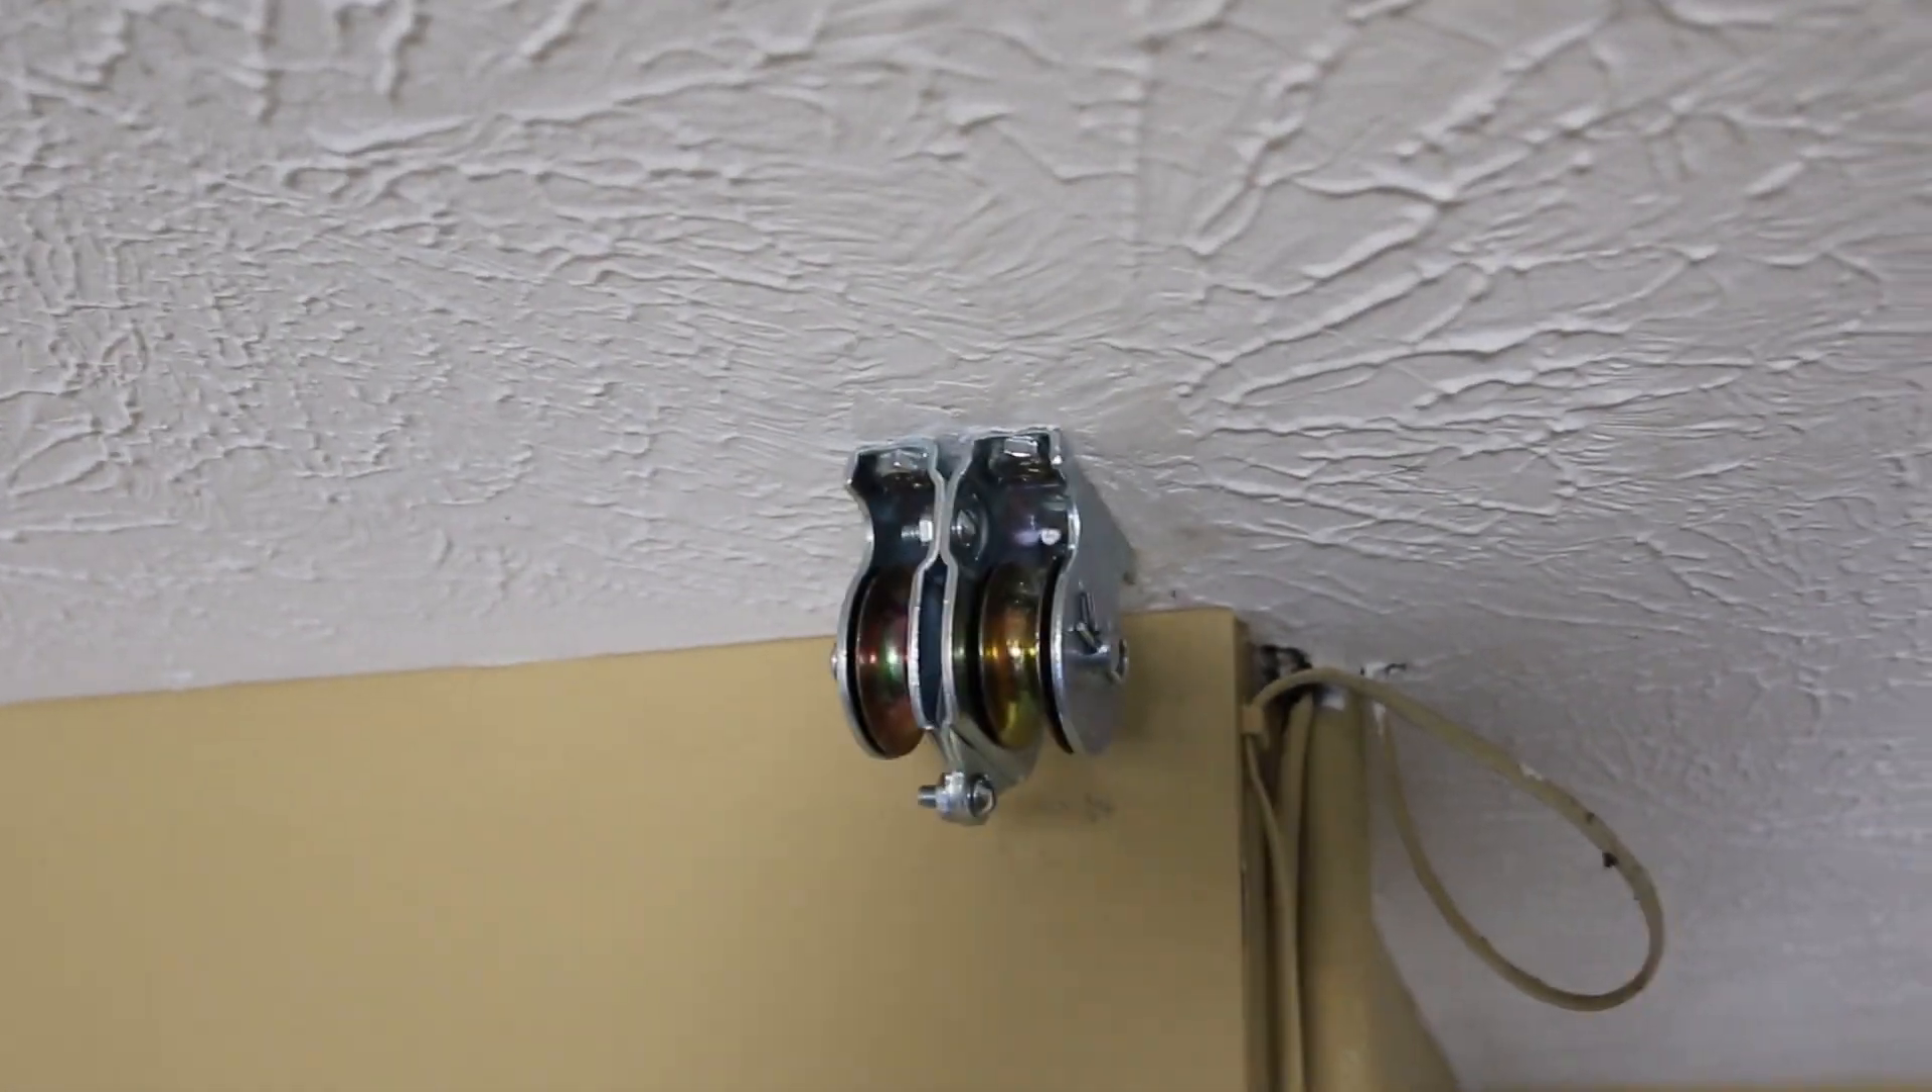I have the pulley officially installed.